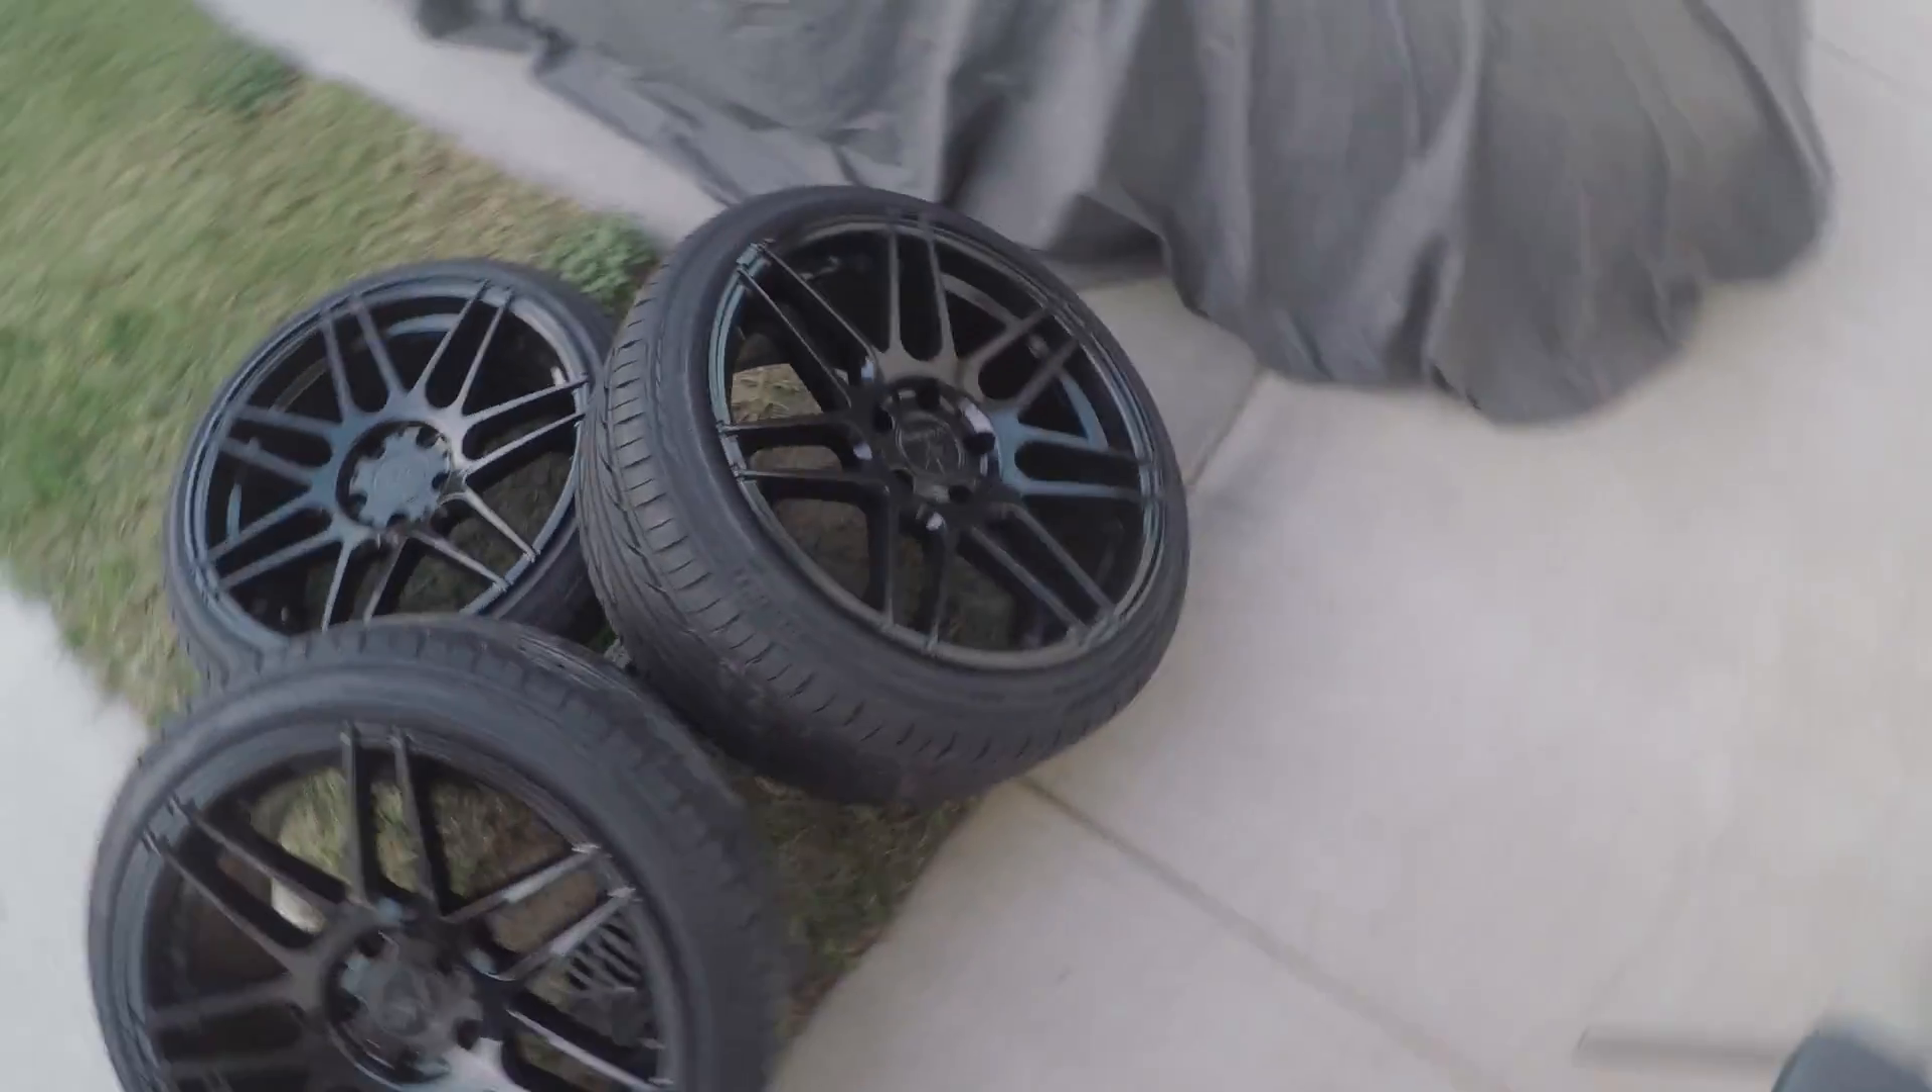Bueno pues aquí ya tenemos los rines con las llantas puestas.